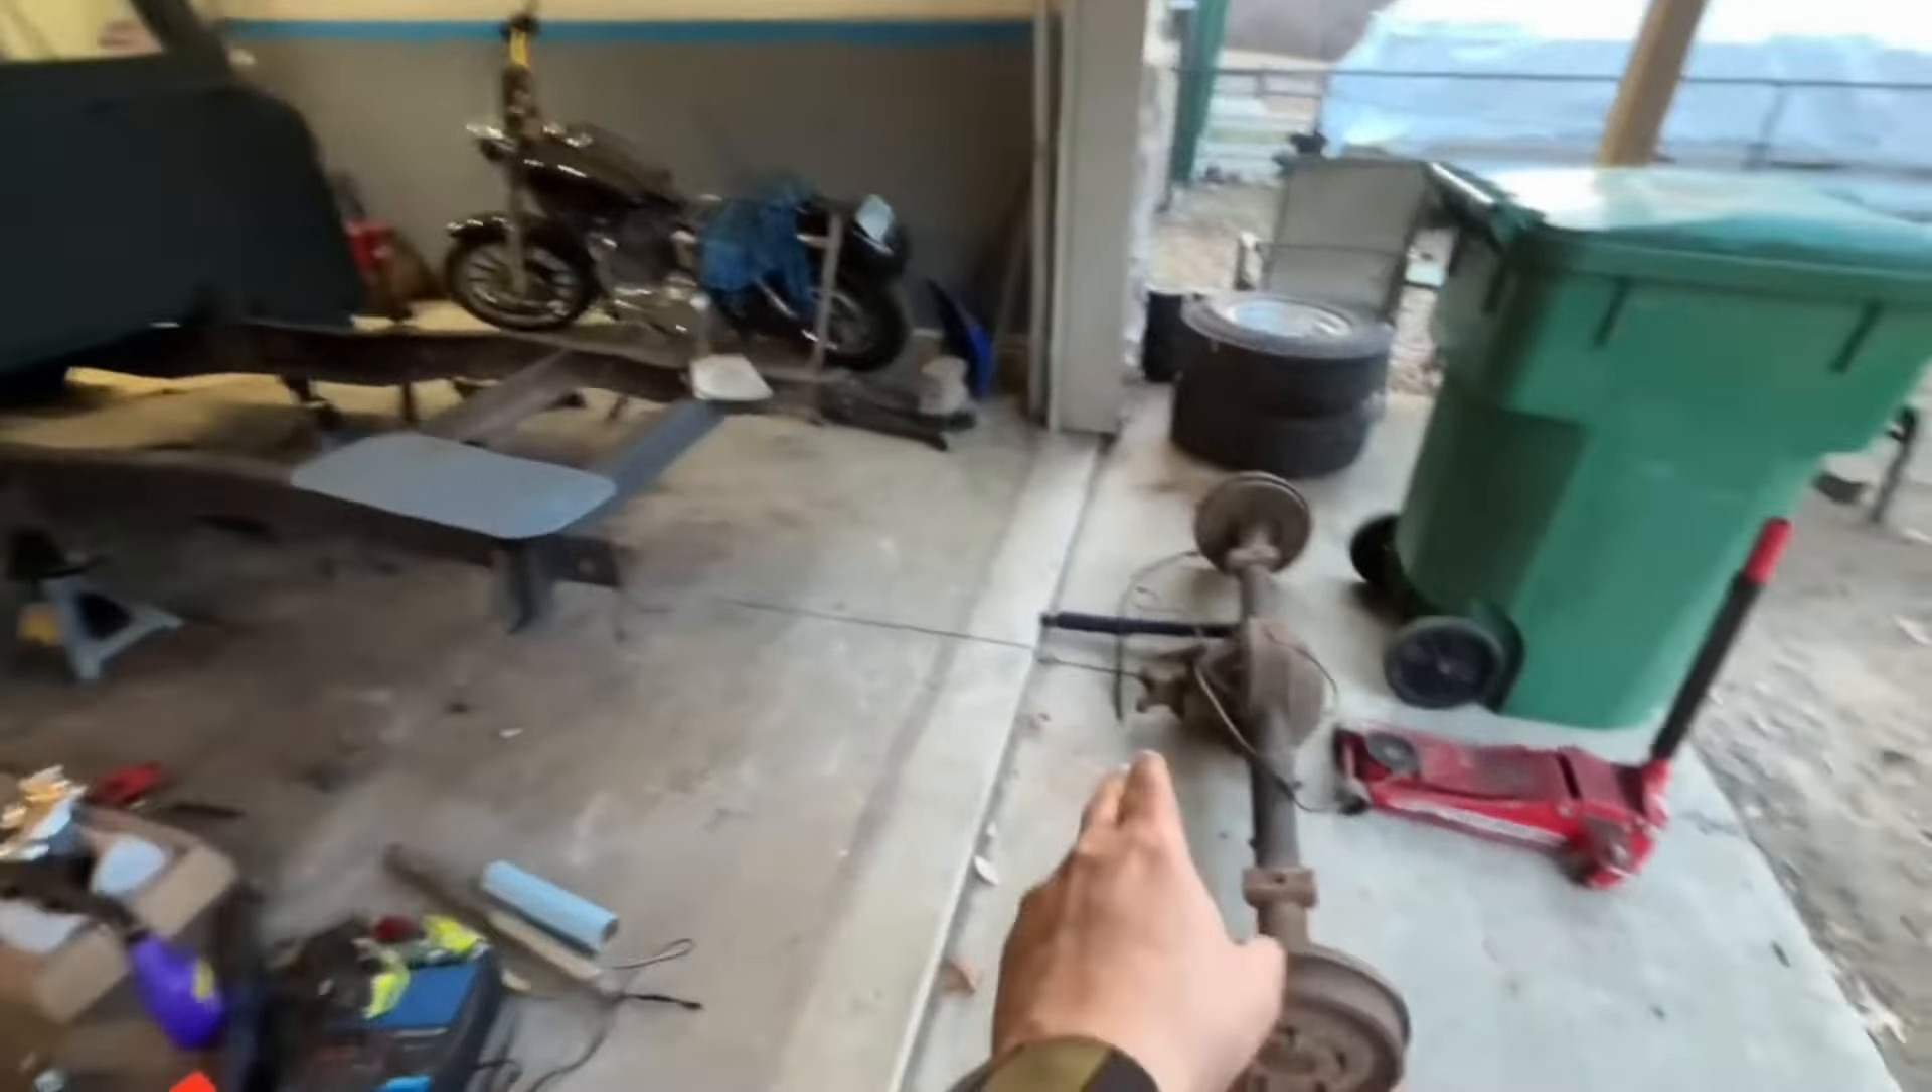All right, we got the old rear end out of it.